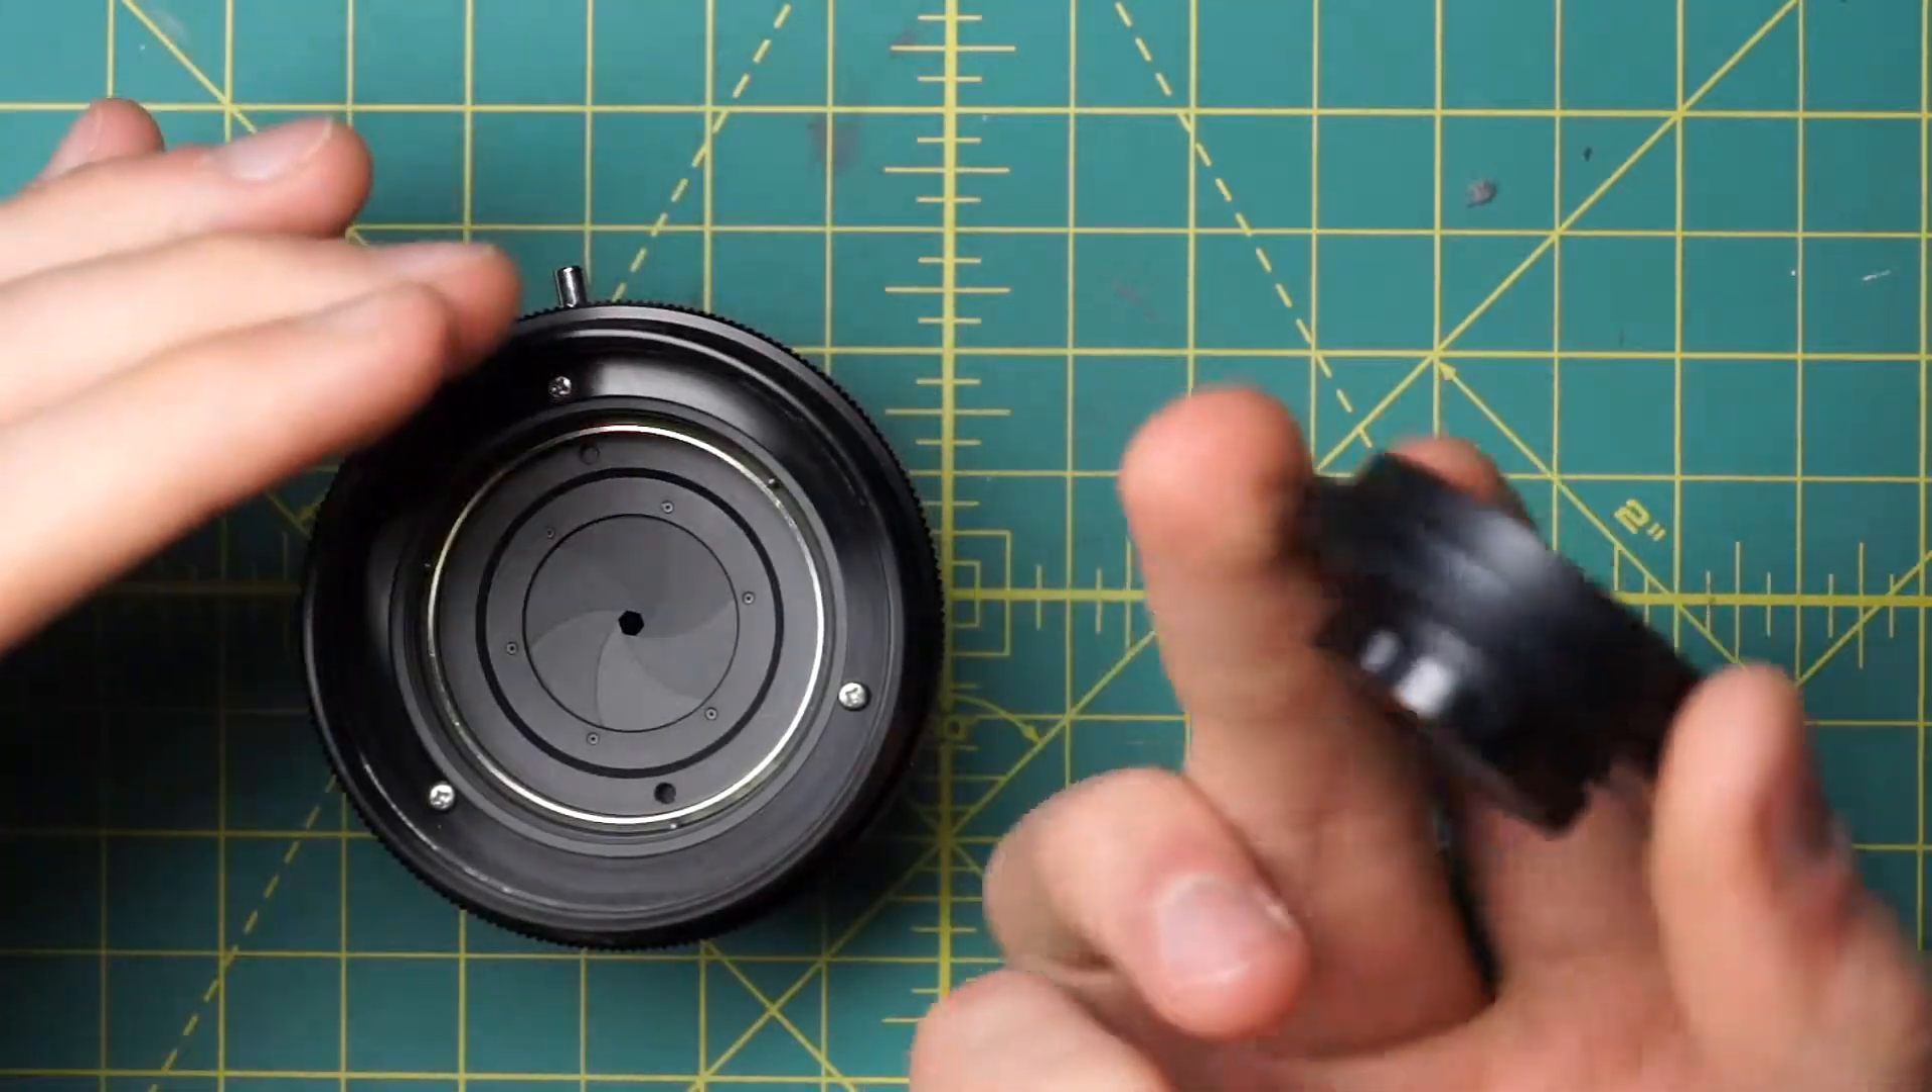All right, and now we have access to the front of the diaphragm as well.